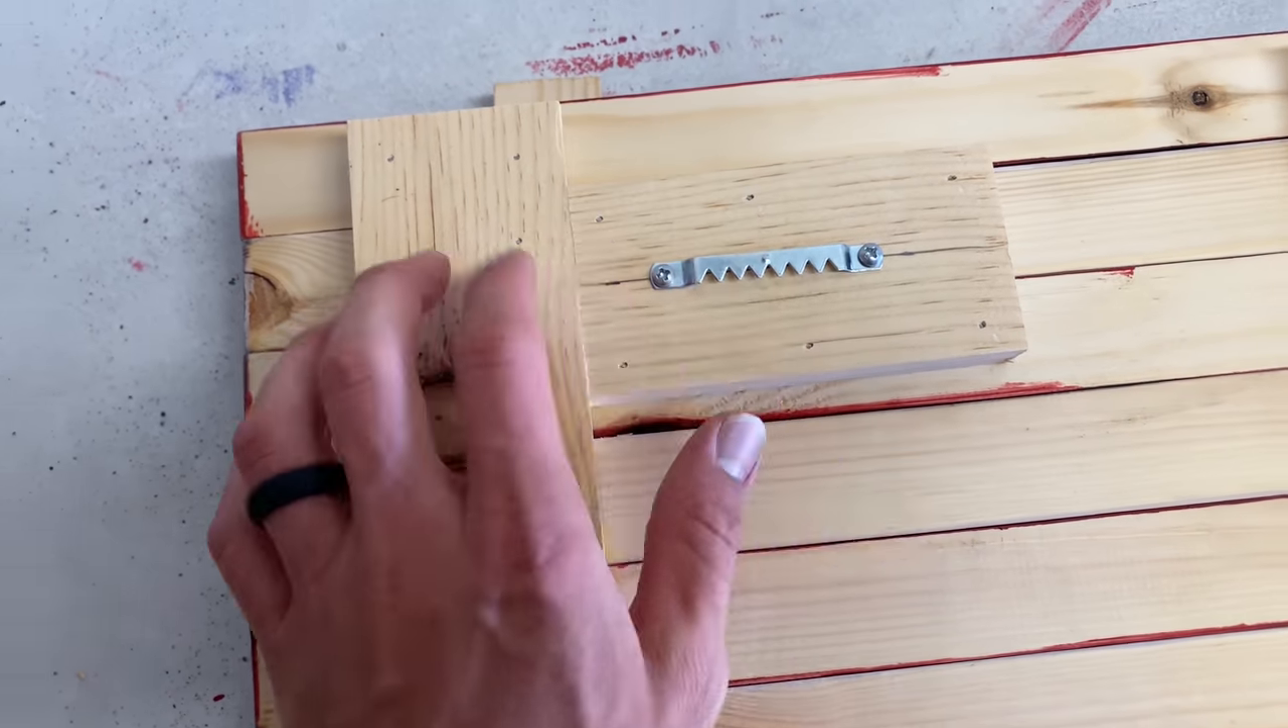Alright, so I got my hangers put on.